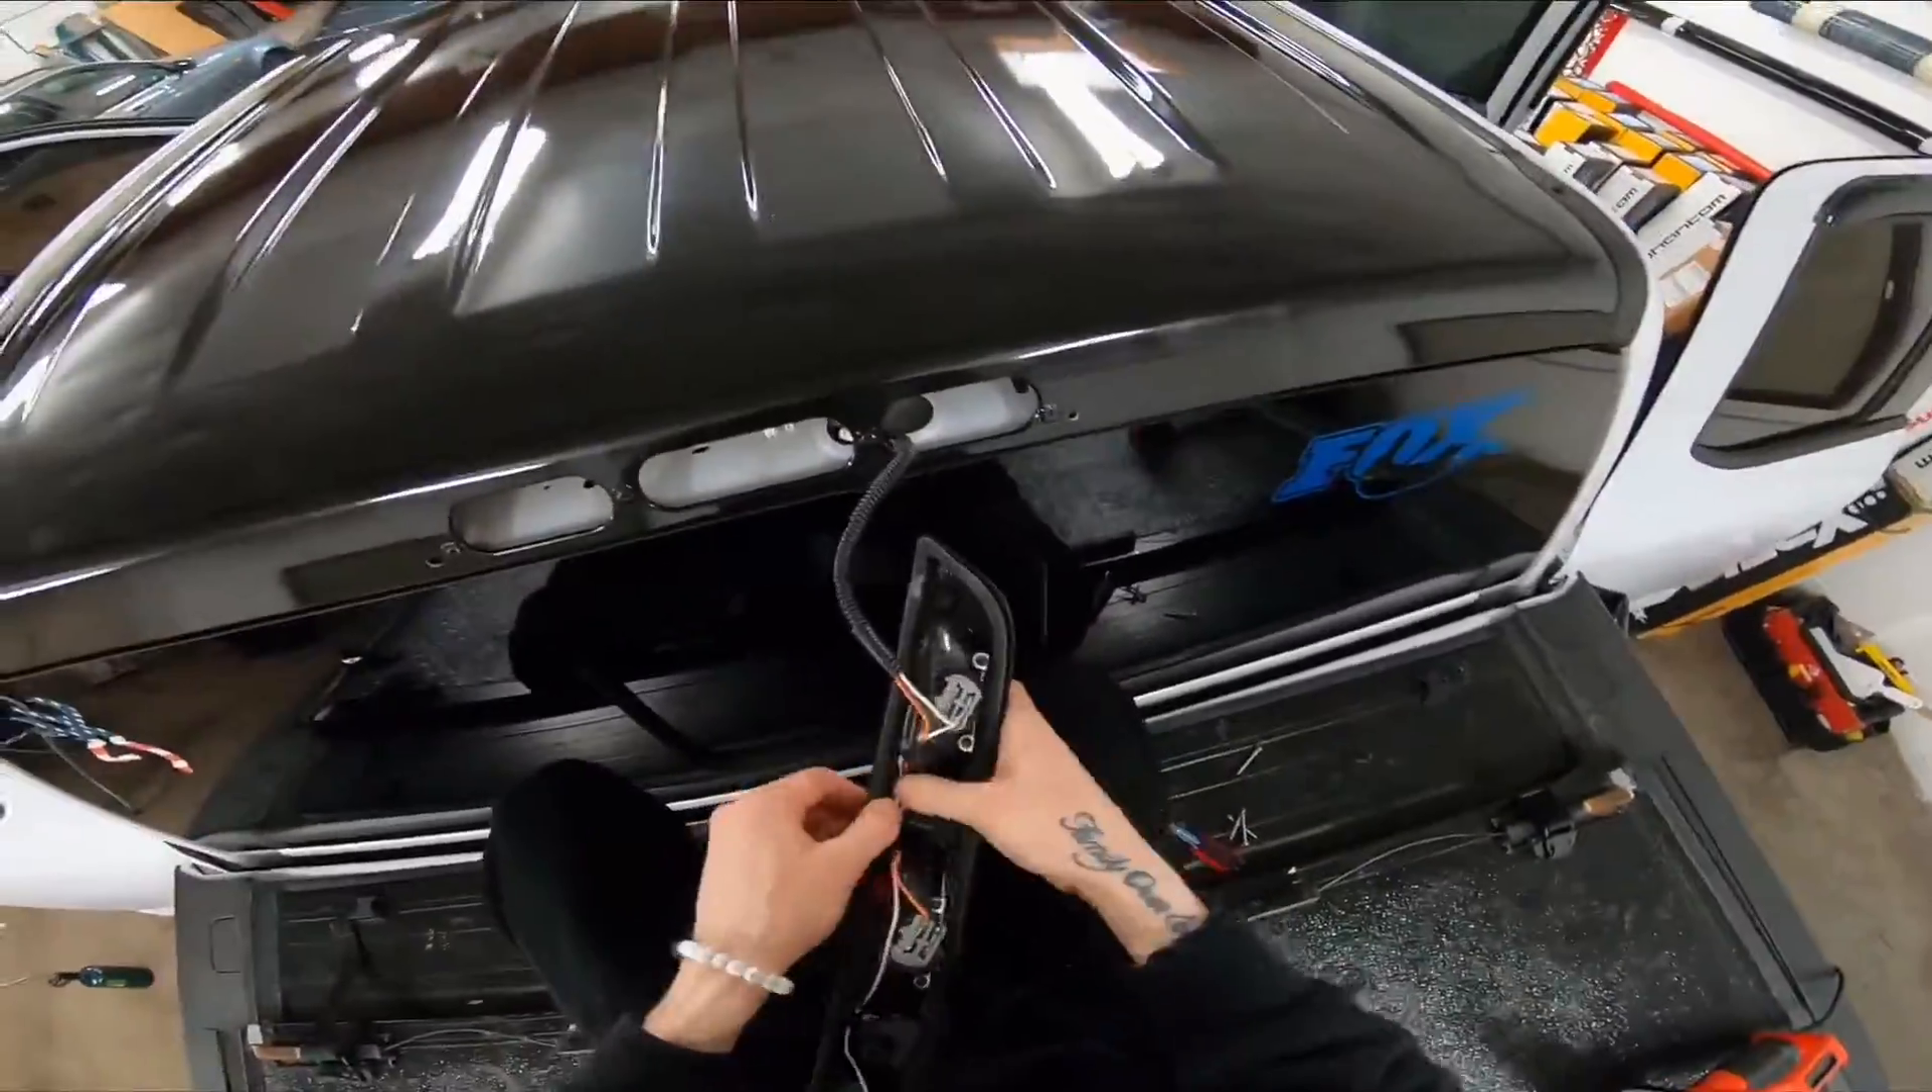Everything is done everything is cut everything looks perfect all we have to do is put the third brake light on.